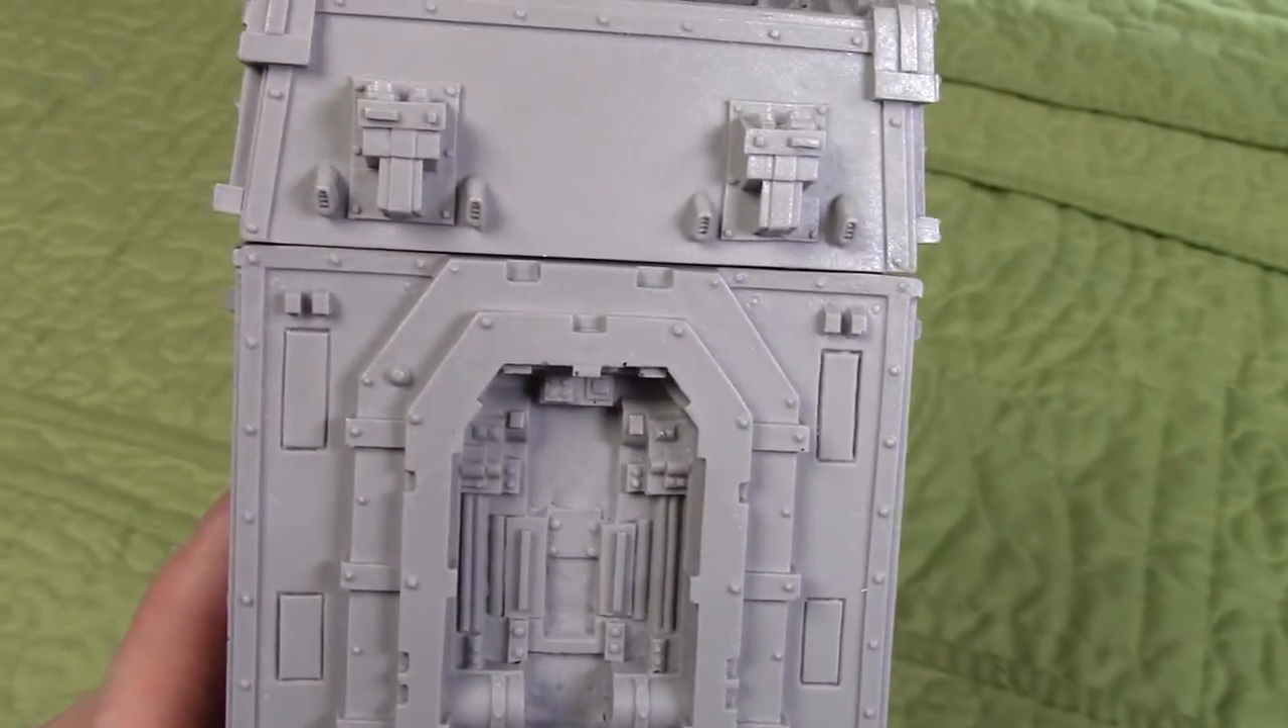So here's the front and you can see there is not very much gap.